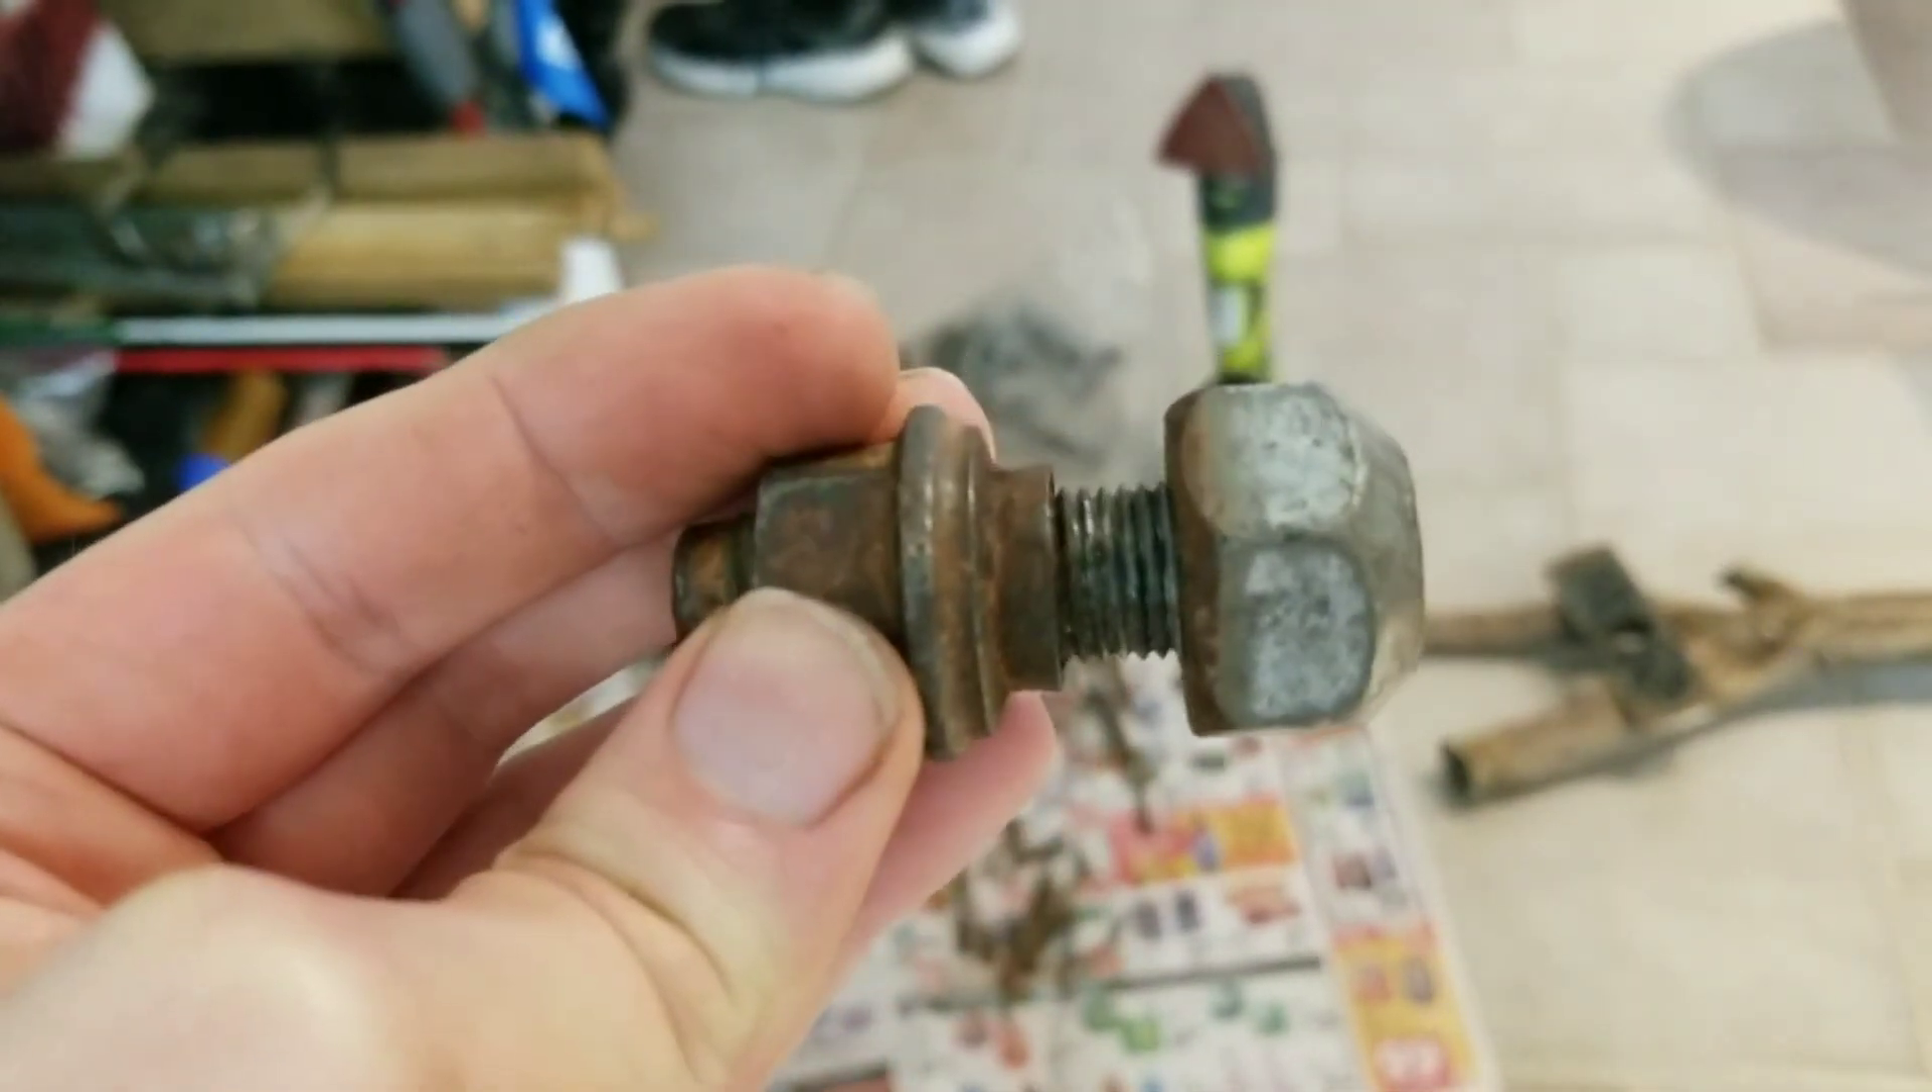I for the life of me cannot figure out what is going on with these threads that this nut won't seat any further. It manages to go on about five to seven turns, but something is on these threads that's keeping it from seating all the way down the available threads.